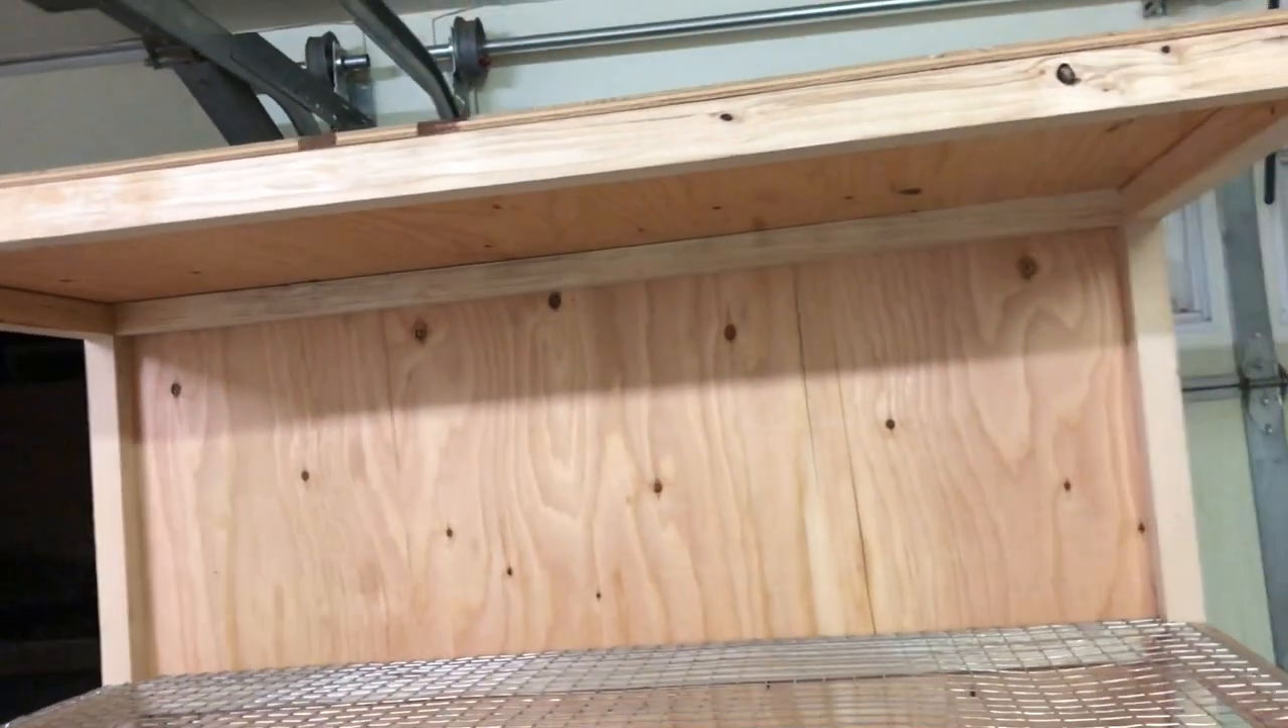We got the back and the roof on there and we used one sheet of plywood to get that done.